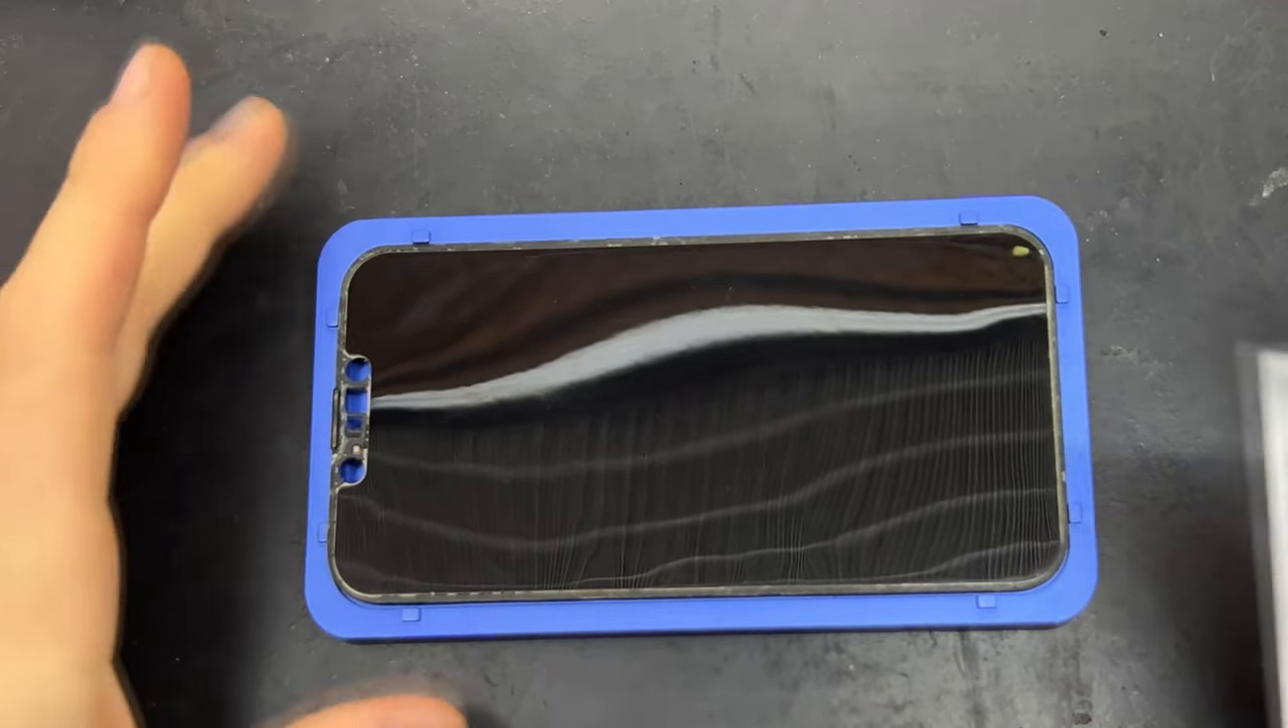So now you can see that I have the display OLED inside of a mold.